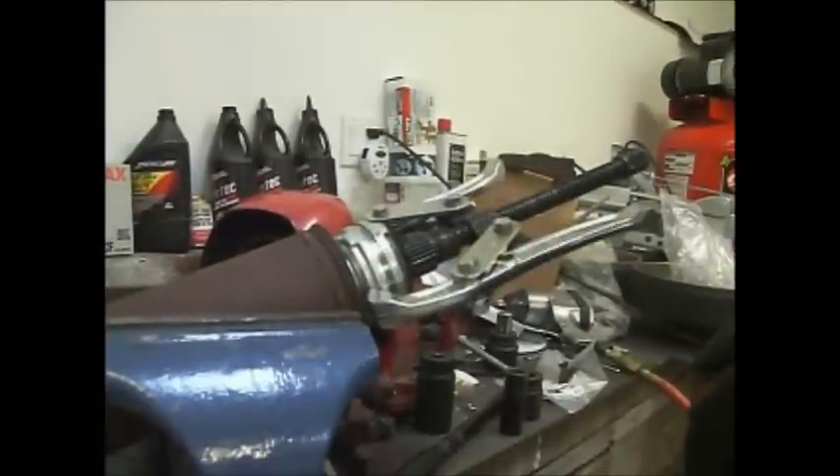Okay, we've got the puller on here now.